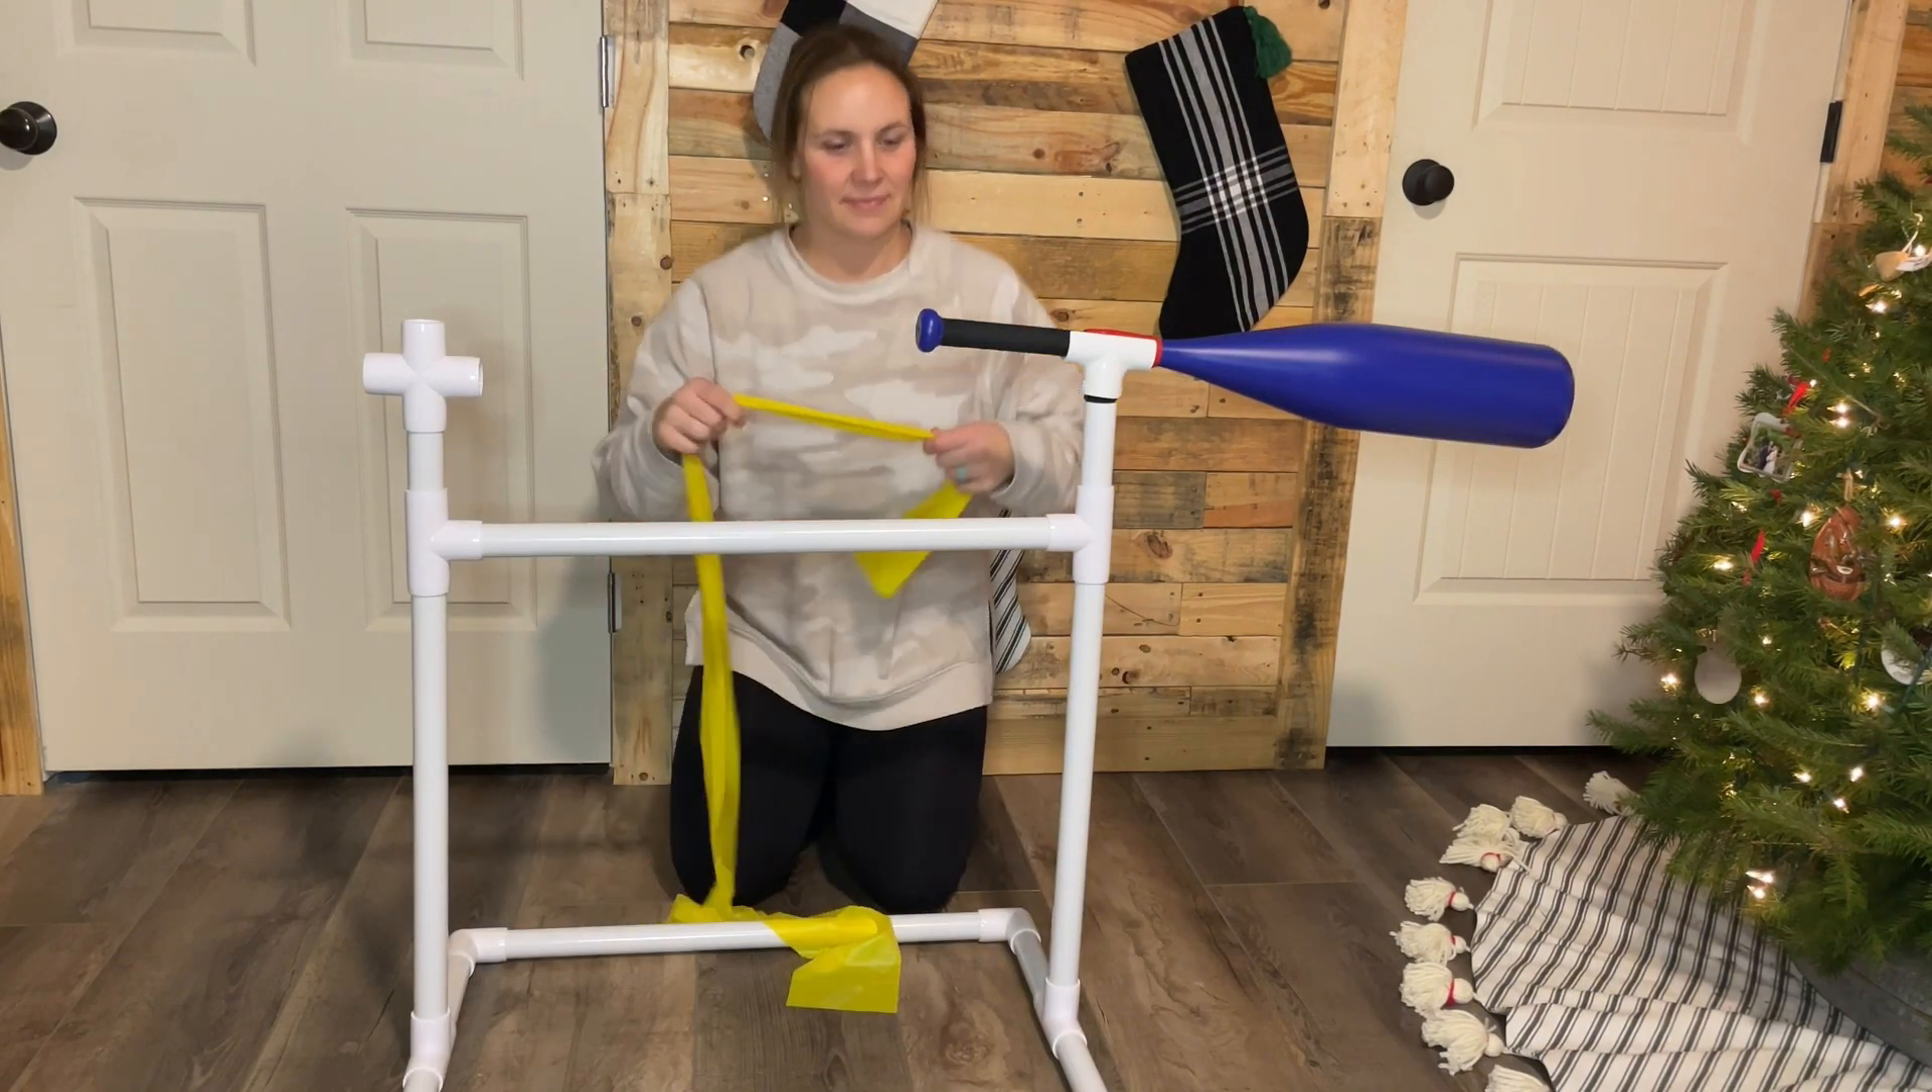Your structure should now look like this with the bat attached.